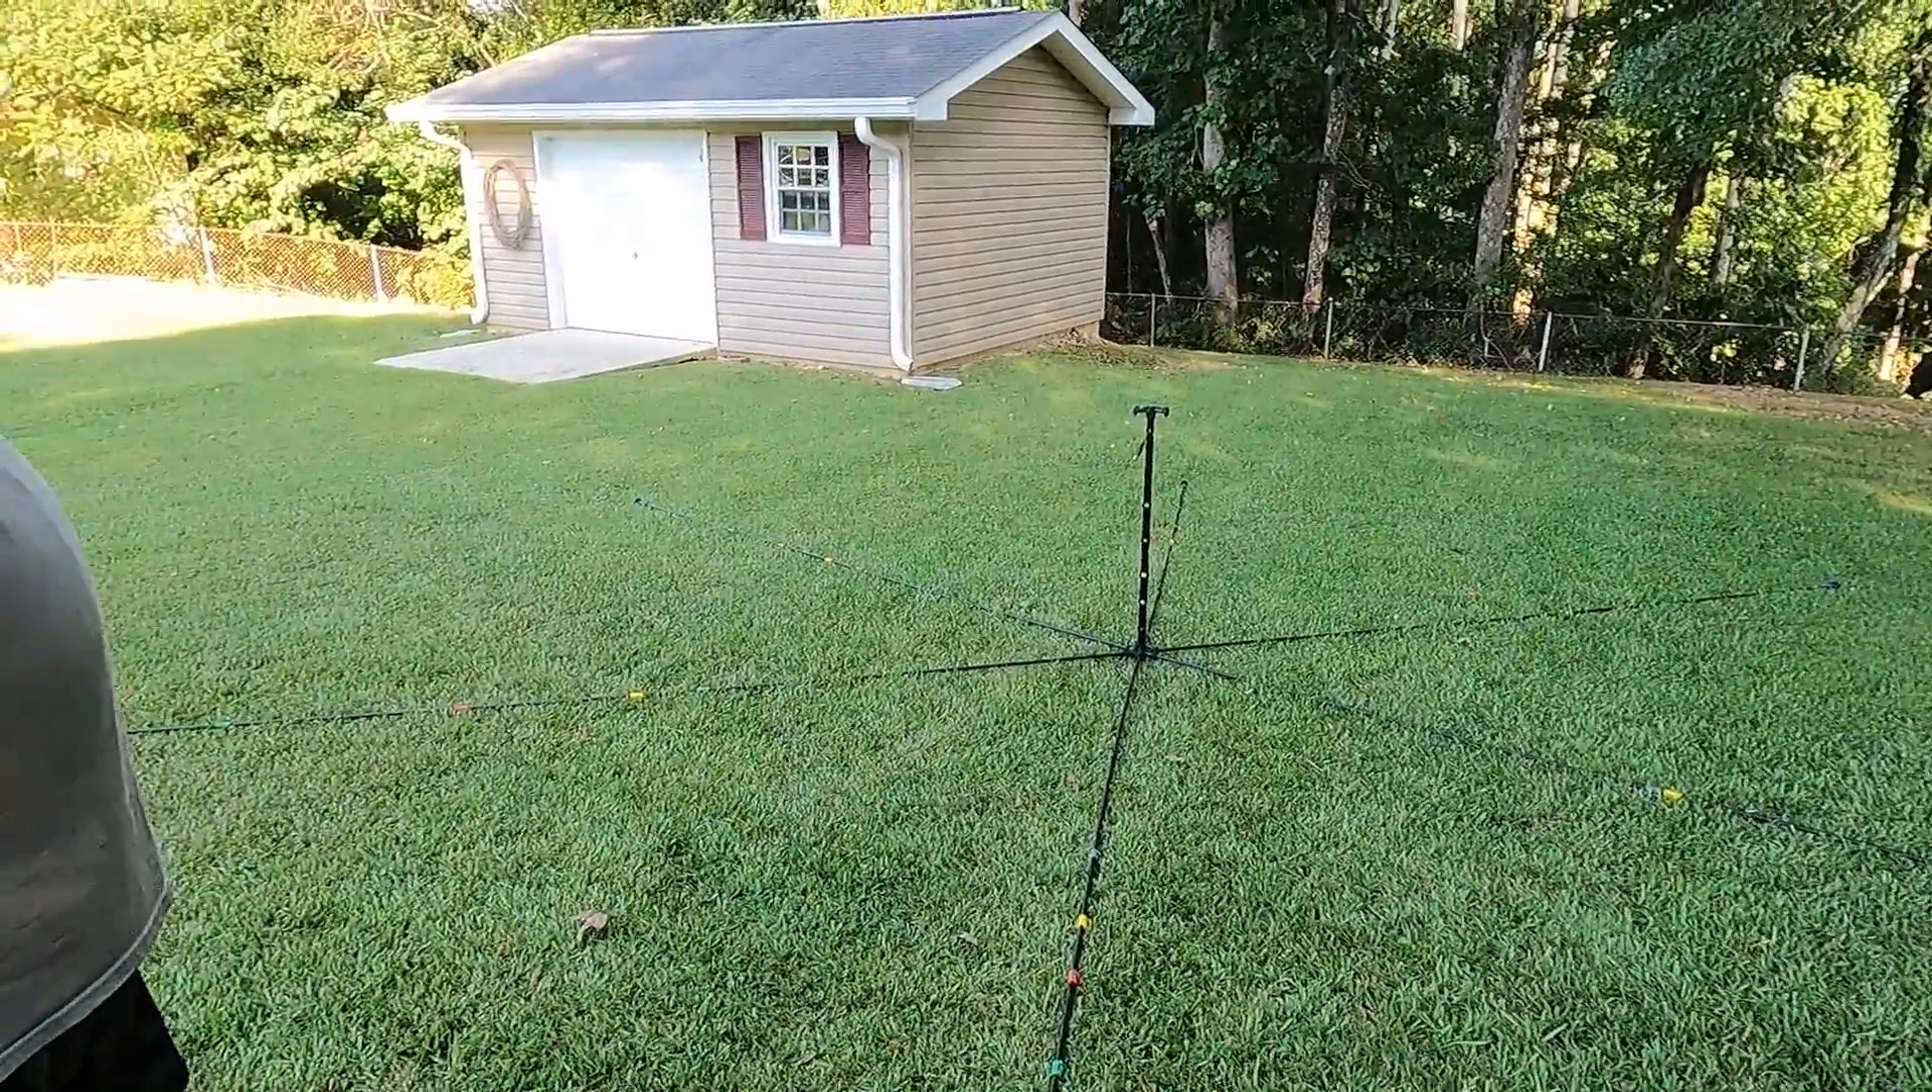Okay folks as you can see we got the whole assembly laid out now. Got all the tension arms into the lower hub and we're ready to start doing the tension wires.